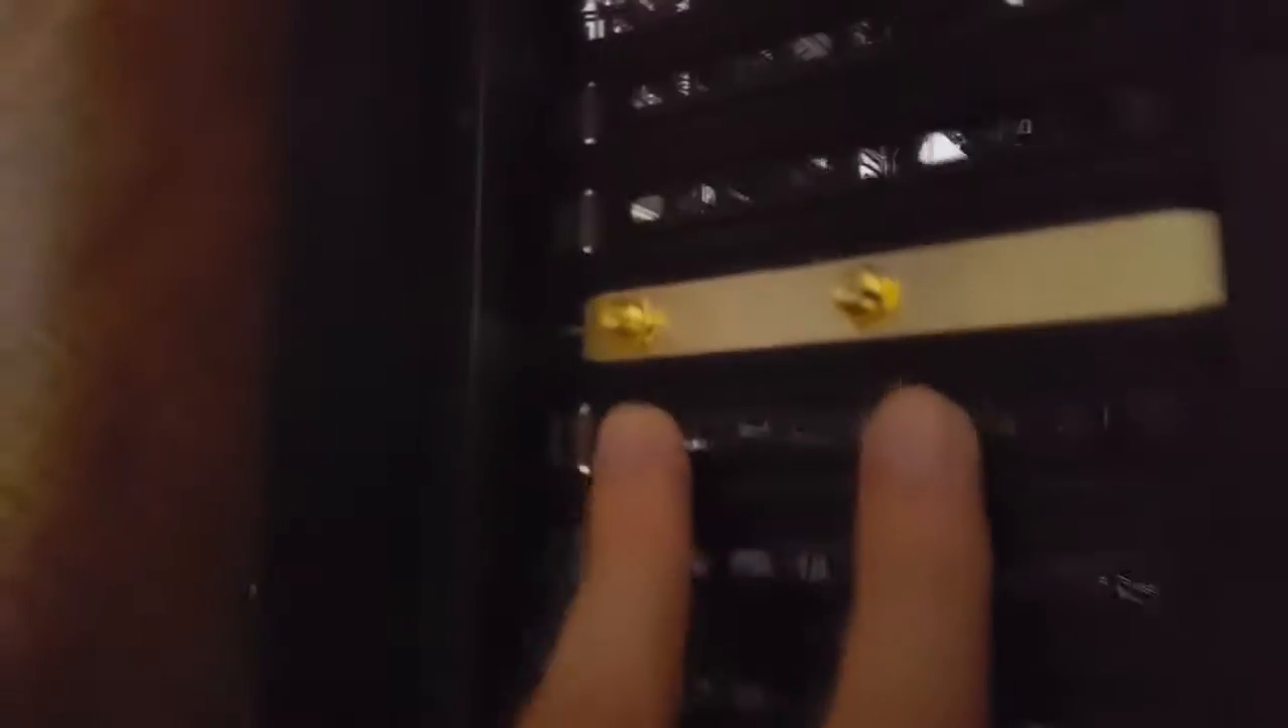Now that my wireless card is in place, I will attach the antennas at a later time.